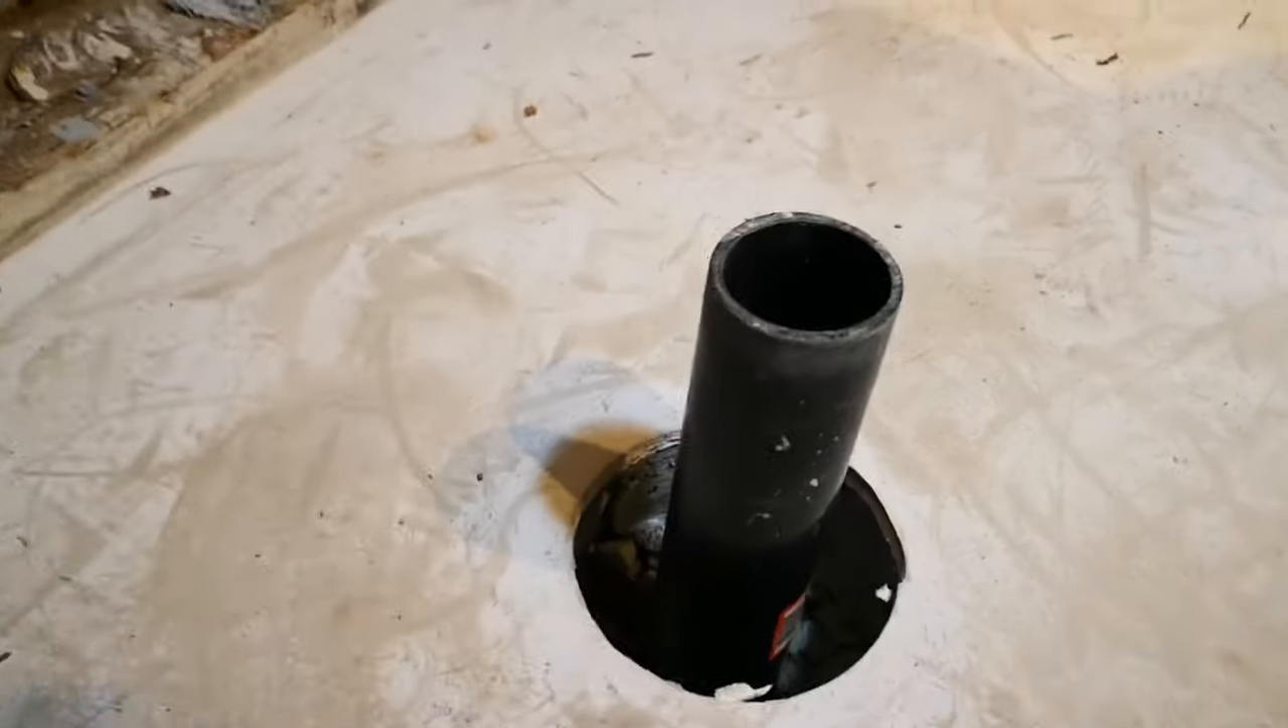This drain pipe is sticking up too high when it was installed.